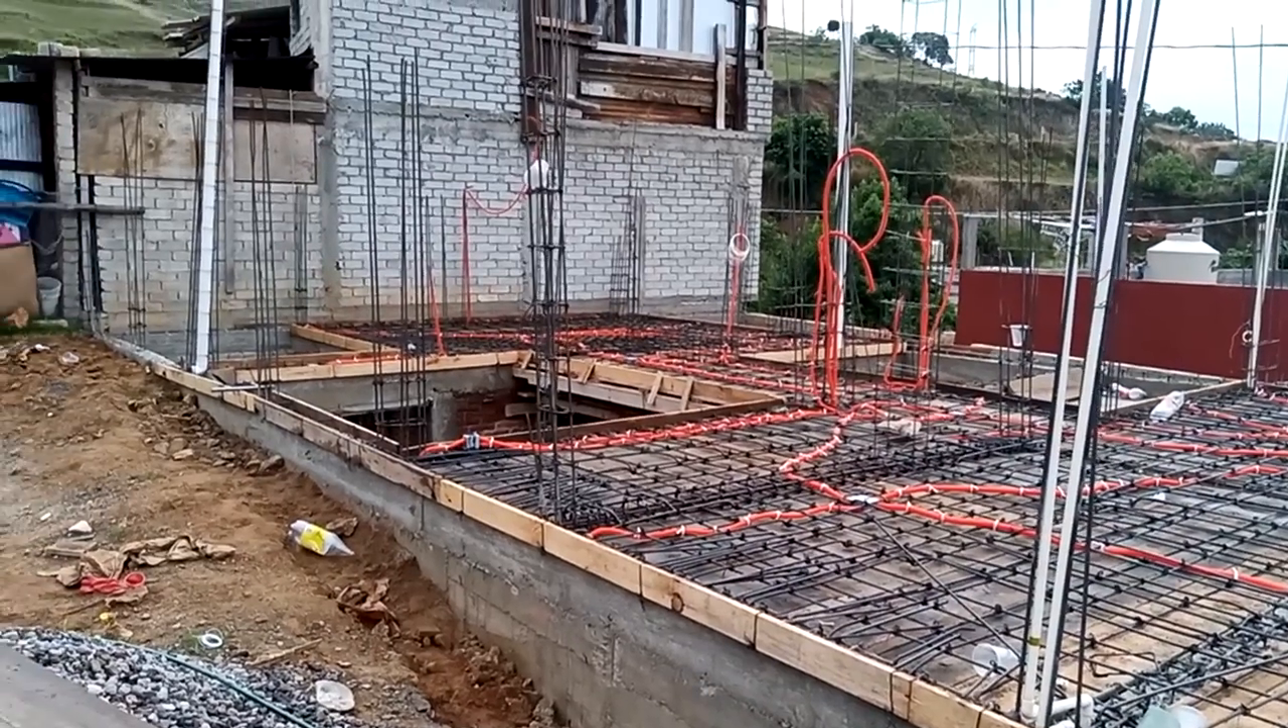Aquí ya hemos colocado la manguera con anterioridad.